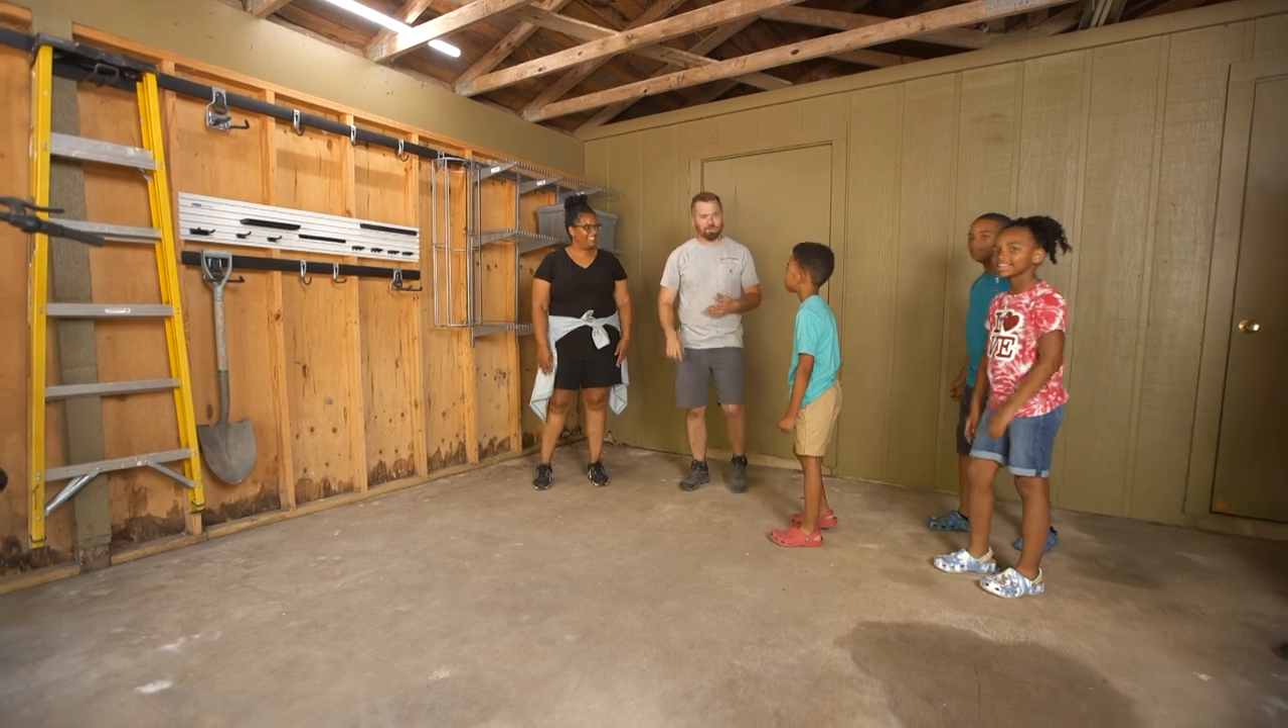We got the ladder hanging up, but we need your help to fill up all the rest of this.